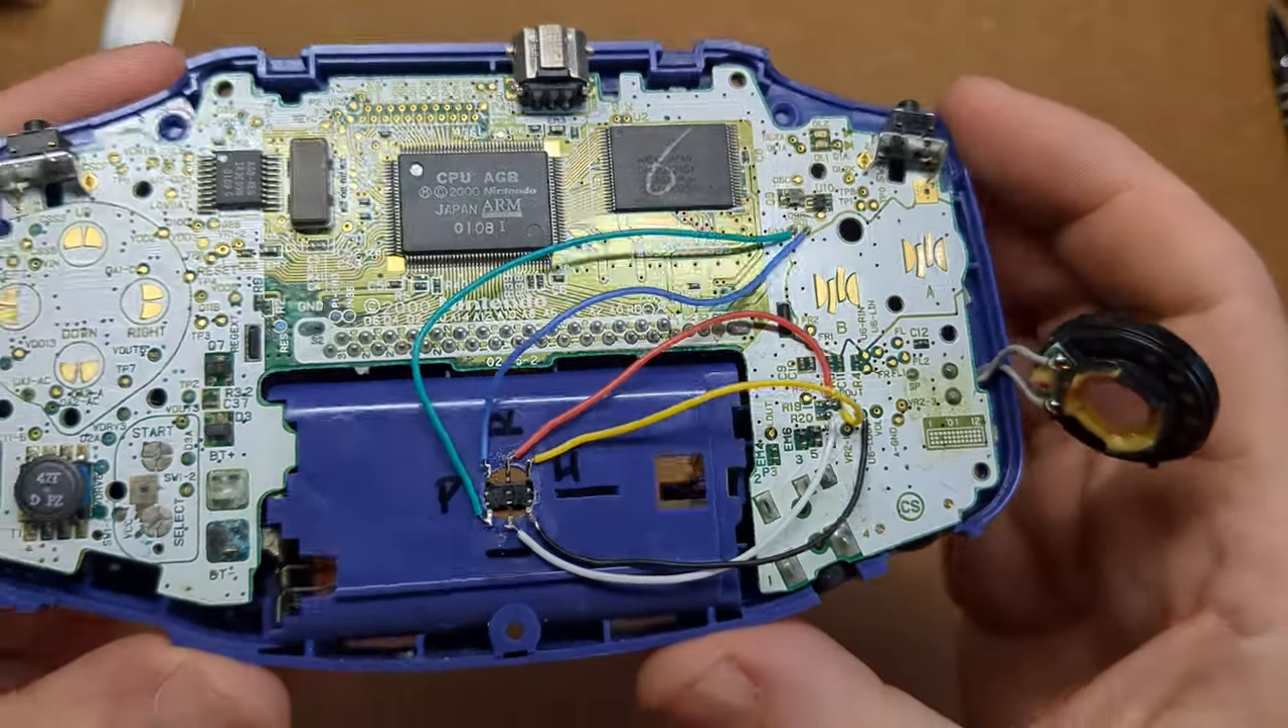And there we go initial wiring complete now i've just got to try and route it neatly.